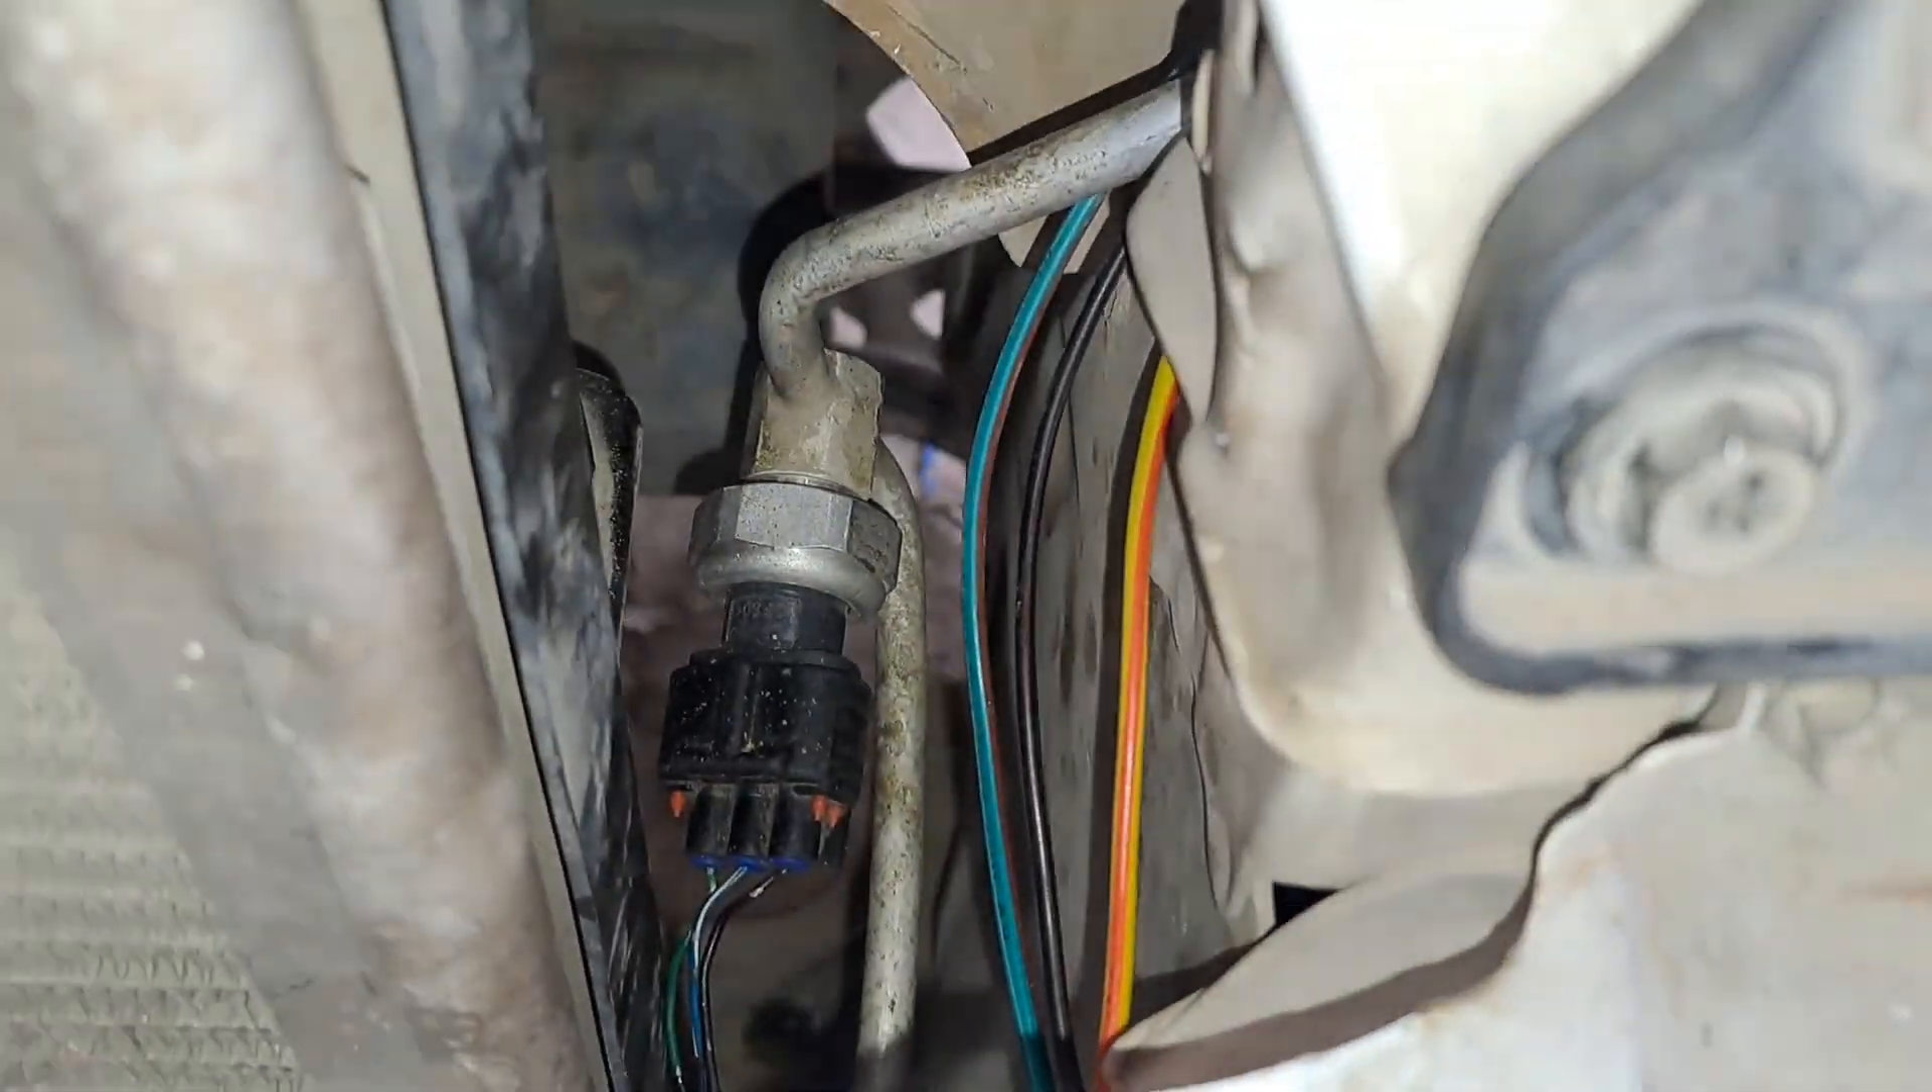یہ ہیڈ پریشر سویچ ہے نا ہیڈ پریشر سویچ بھی الحمدللہ ہم نے لگا دیا۔